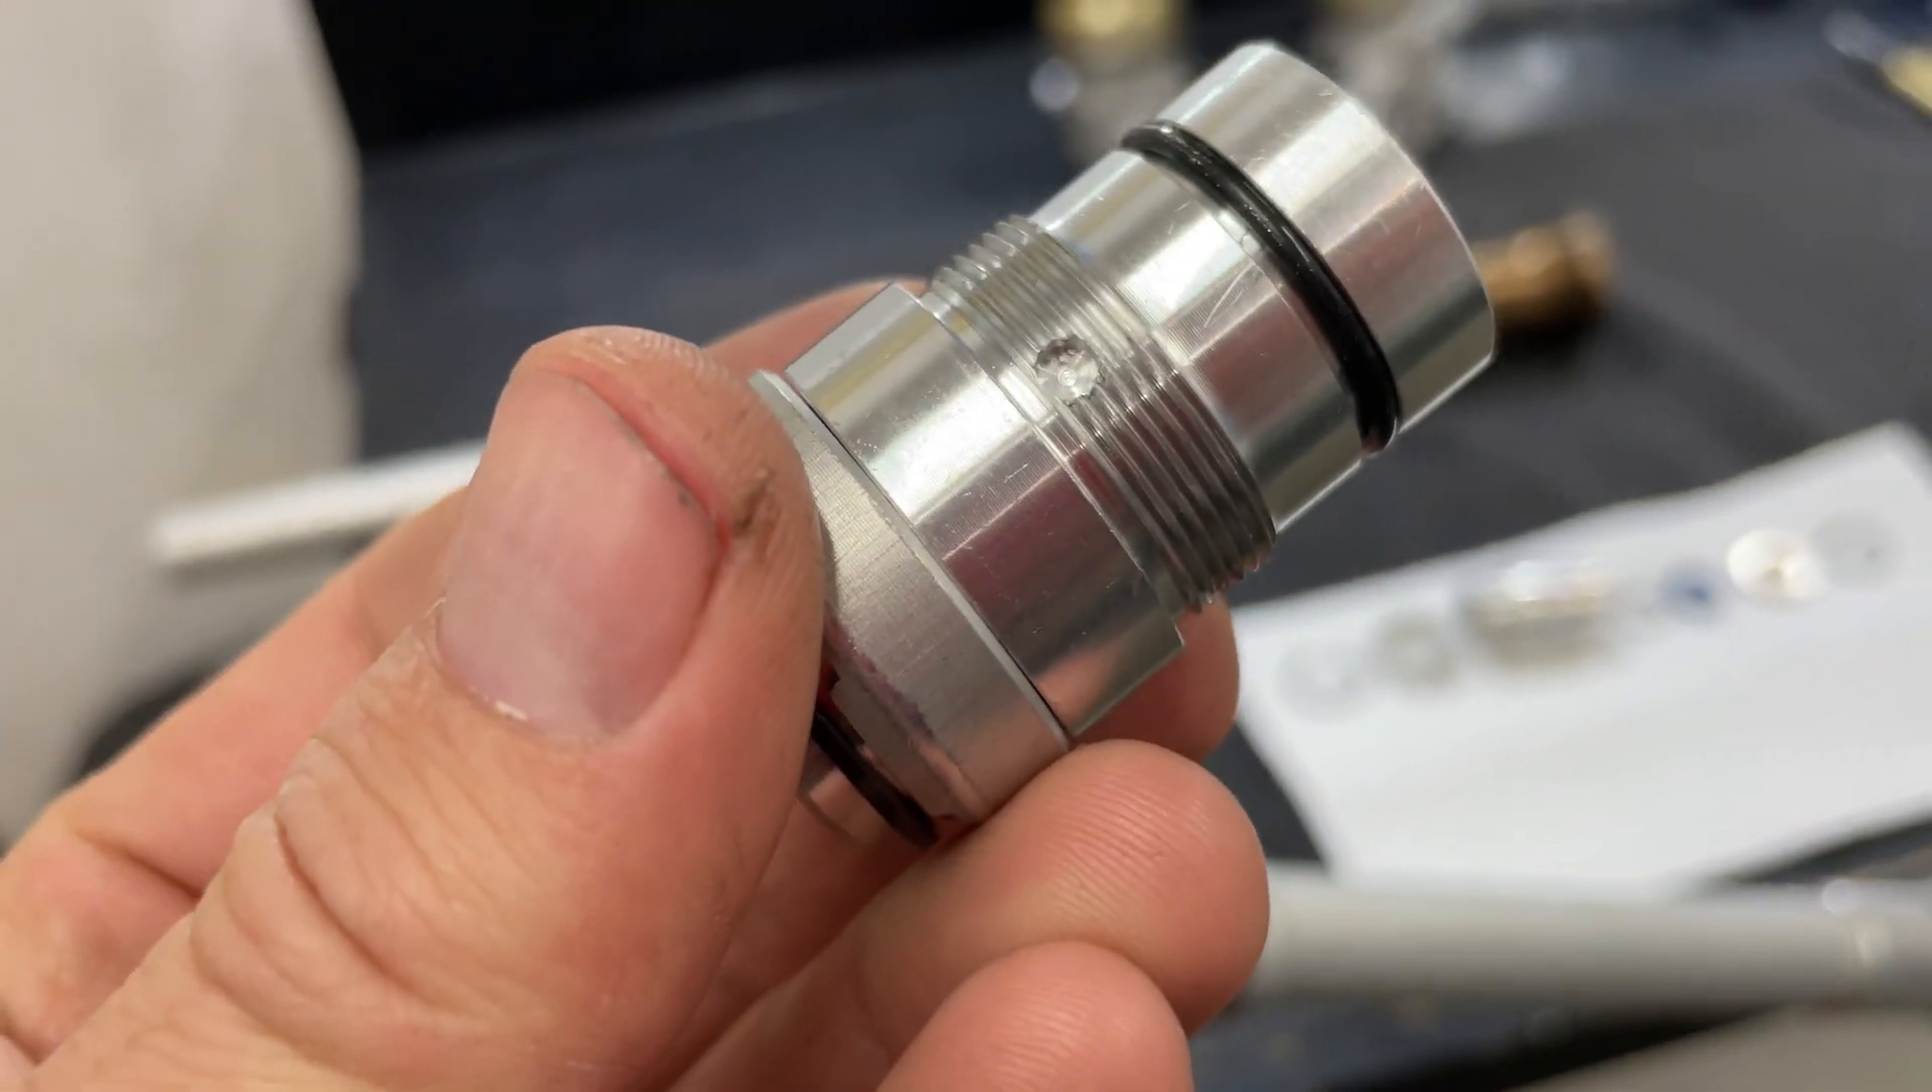All right so here's our seal holding assembly removed.